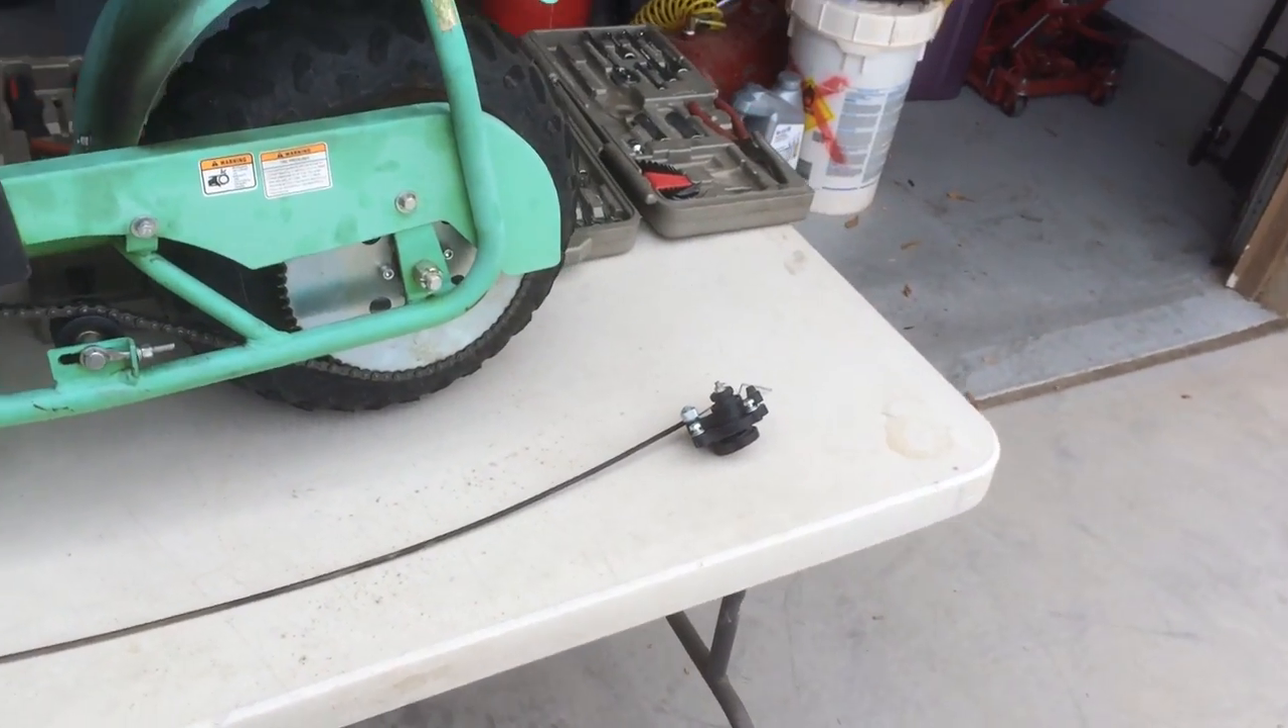So, again, so far I've just removed the brake cable, doing my best to keep all the bolts and nuts with their accessories so I don't lose anything, and I will continue on from there.